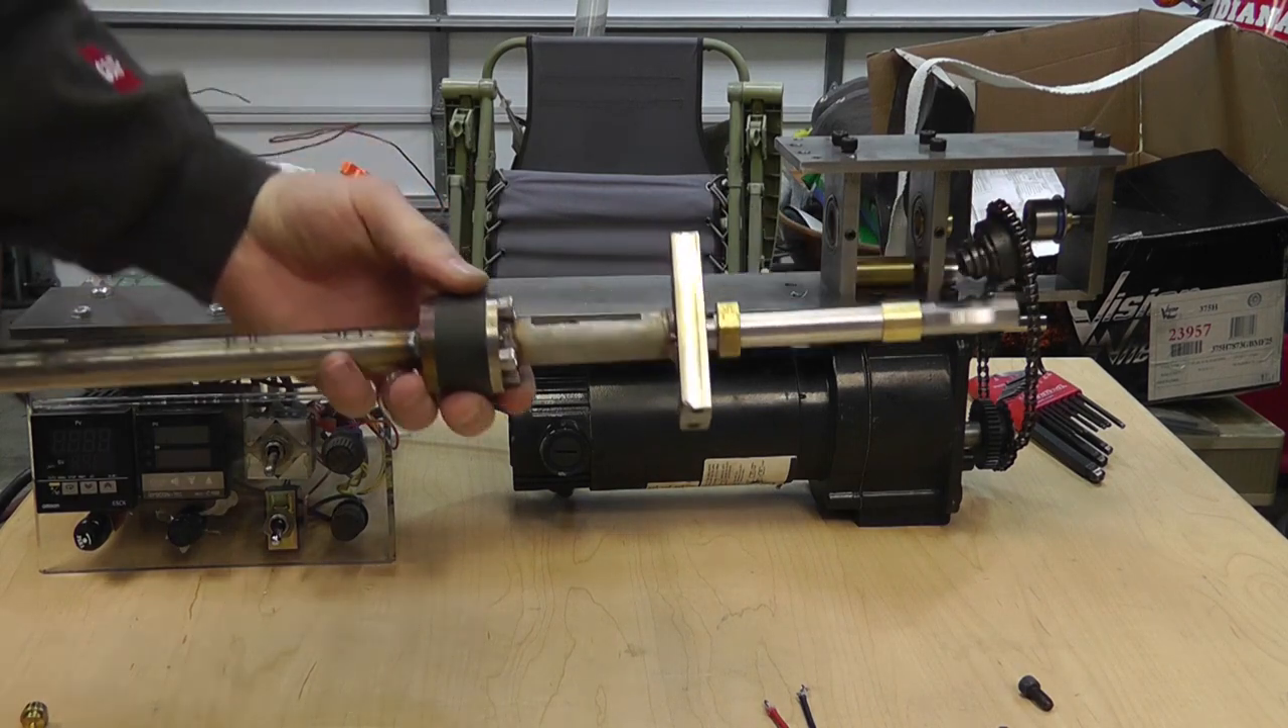All right now the entire auger bit and everything came right off.